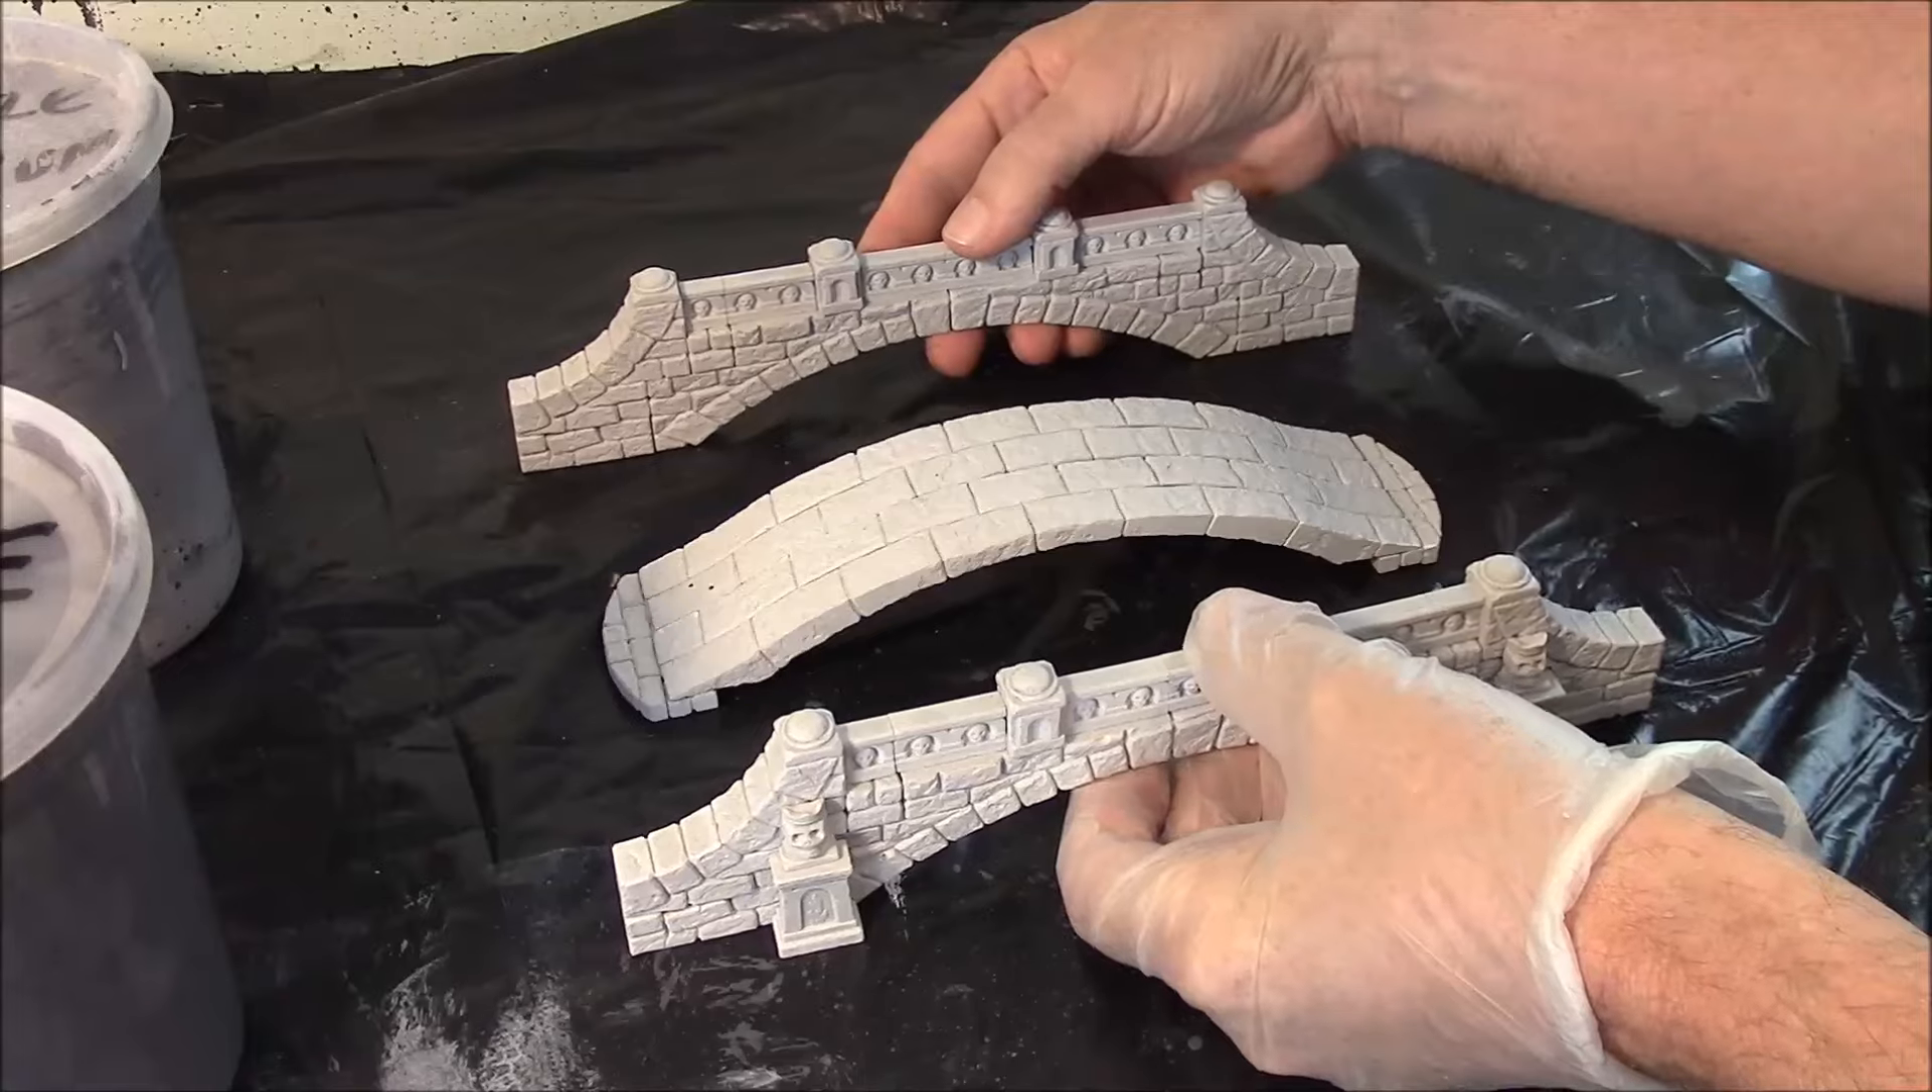Notice that I have not glued the bridge together at this point.